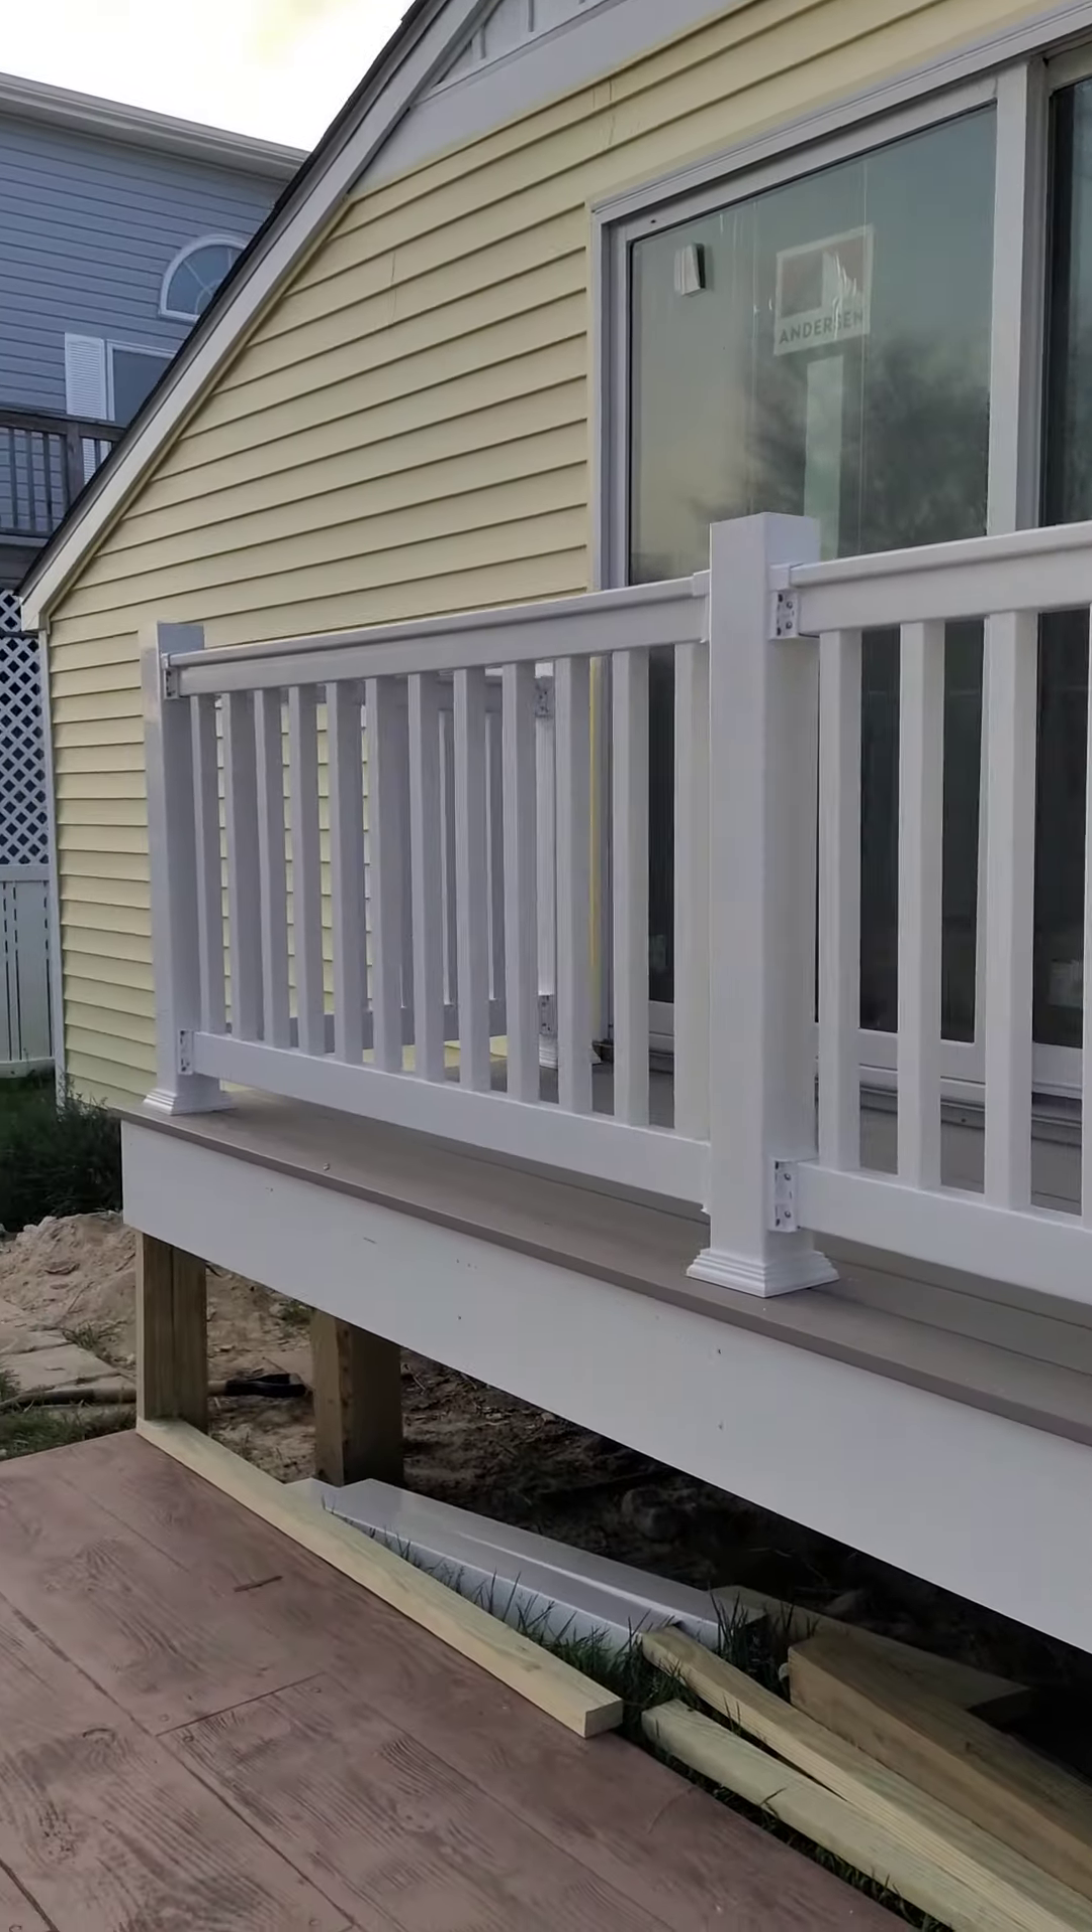Deck was completed in the back so they just haven't put the the boards along the bottom yet and the caps on the posts haven't gone in yet.